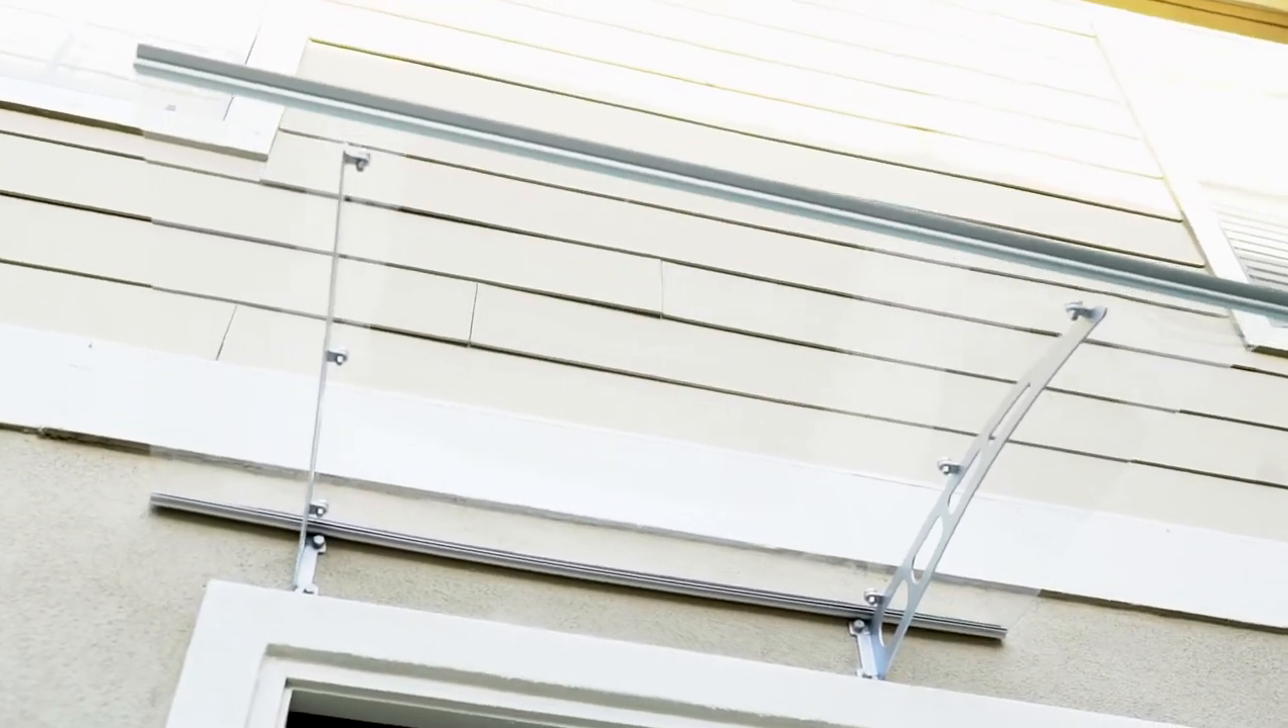Your beautiful door awning is now completely installed.